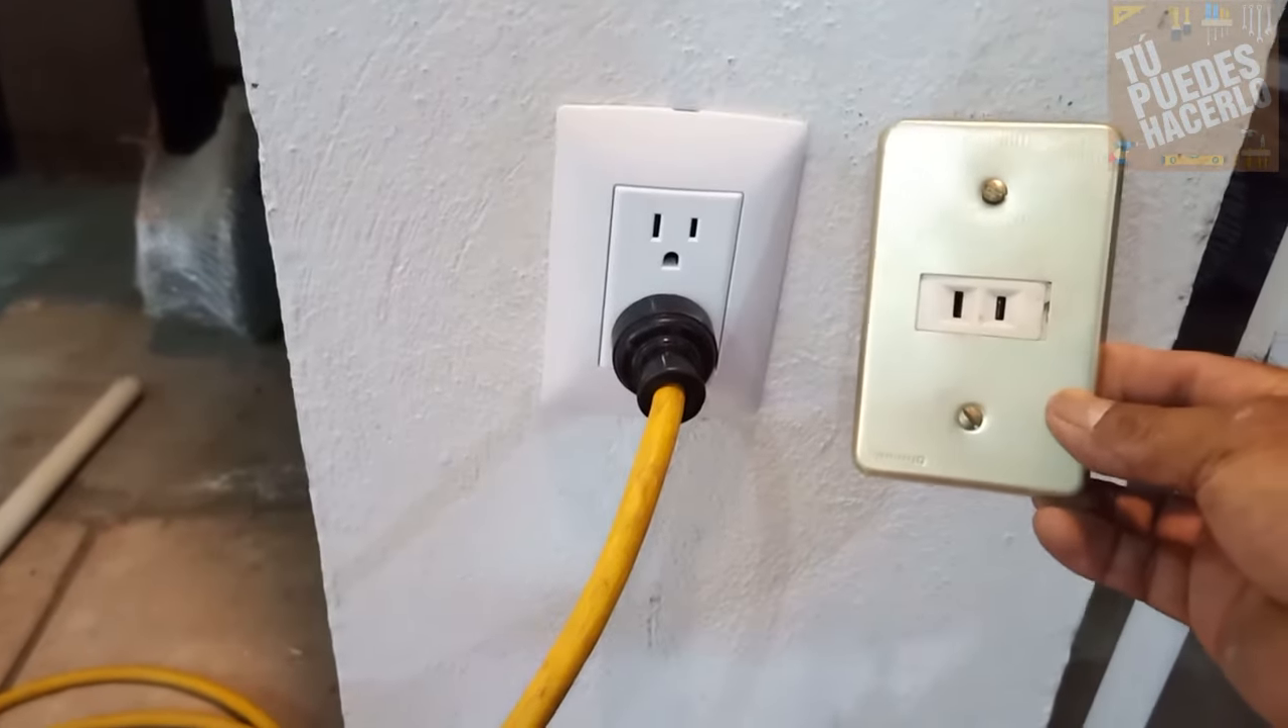Así ya quedó instalado el contacto.